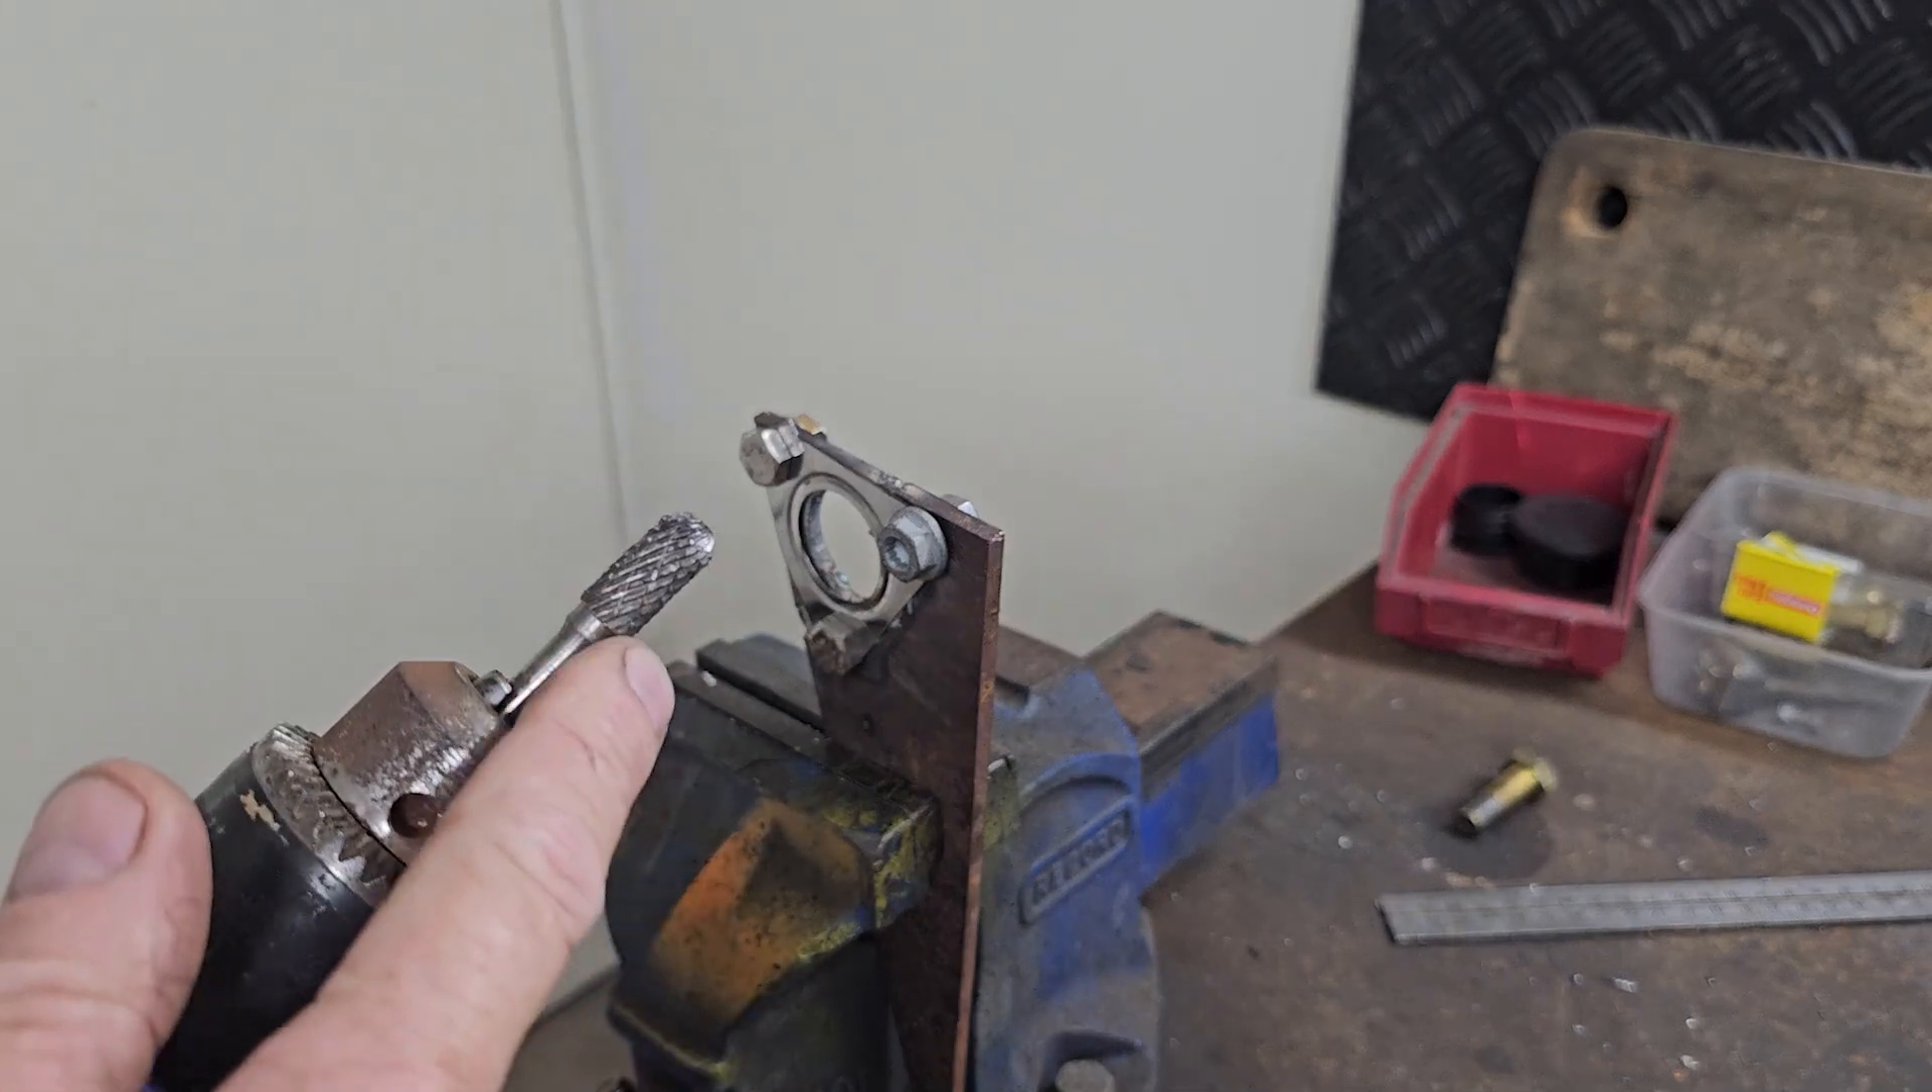Now I've got the gasket bolted on there as a guide and we're going to use a rotary file in a drill.